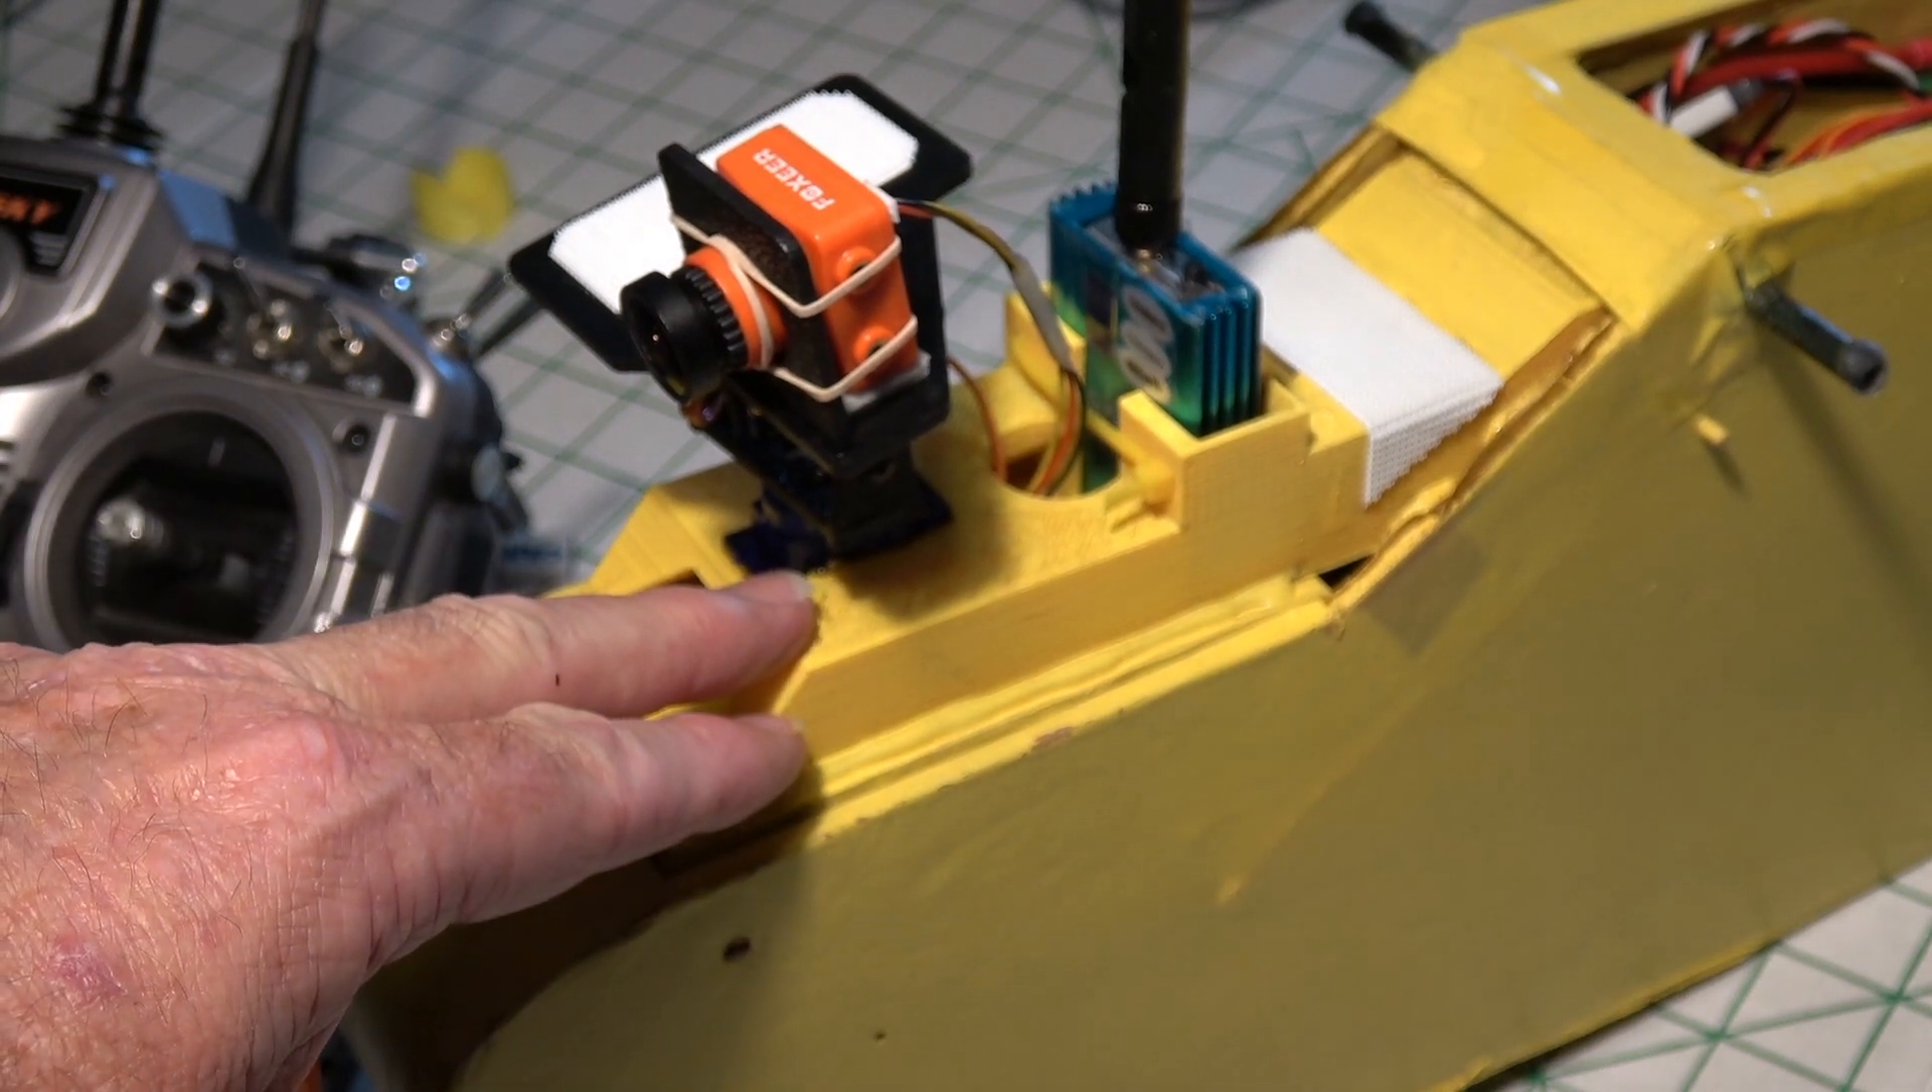So here's the completed pan-tilt mounted onto the FPV pod with the video transmitter right here.